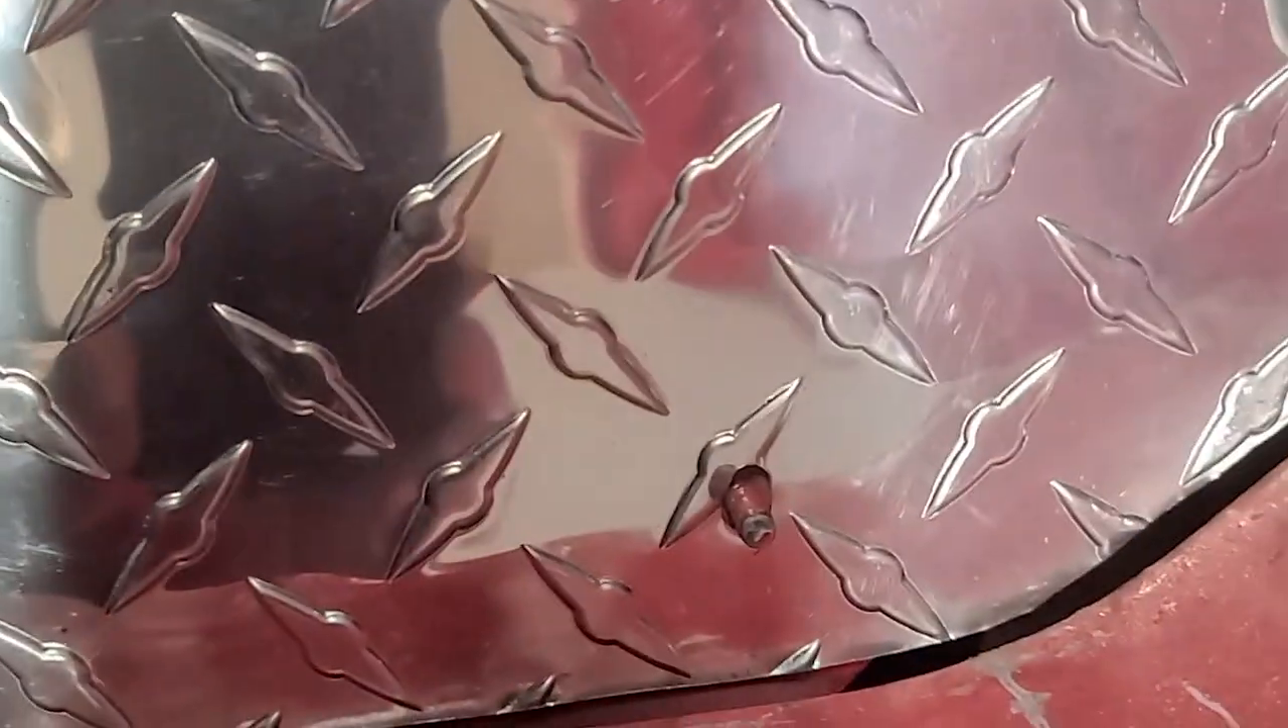Screws are poking out.